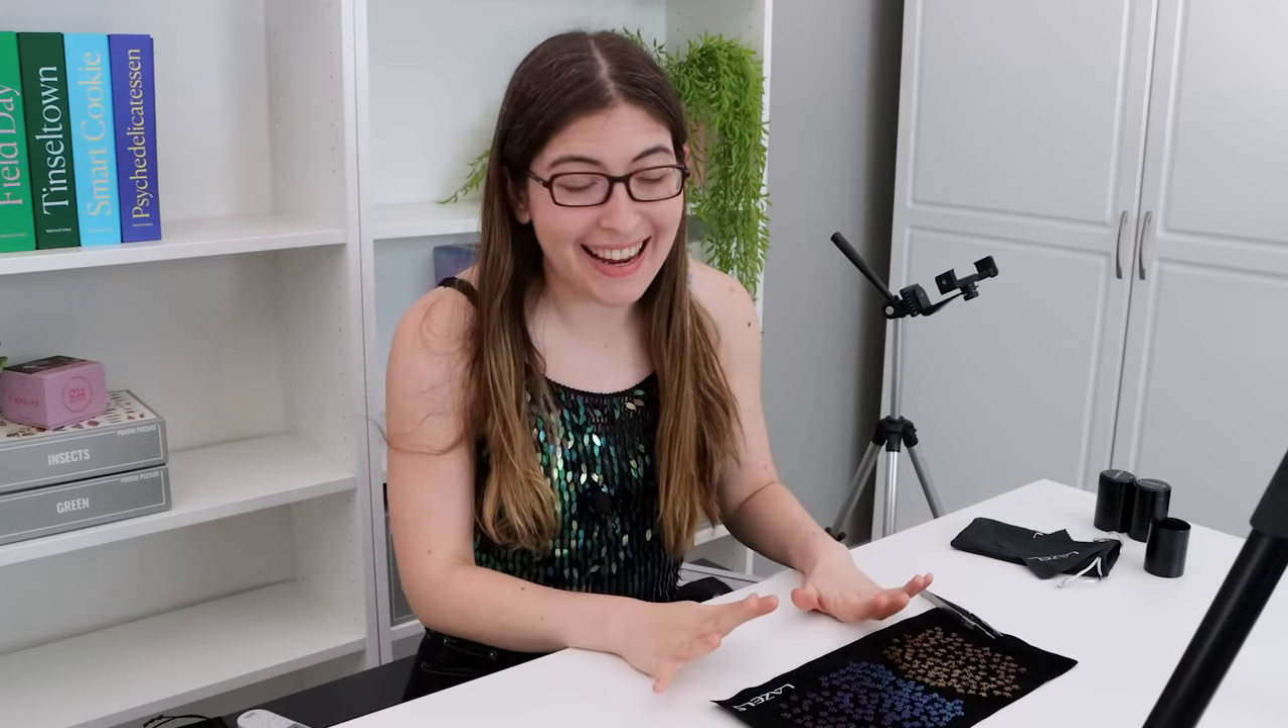I haven't even started putting the puzzle together yet.